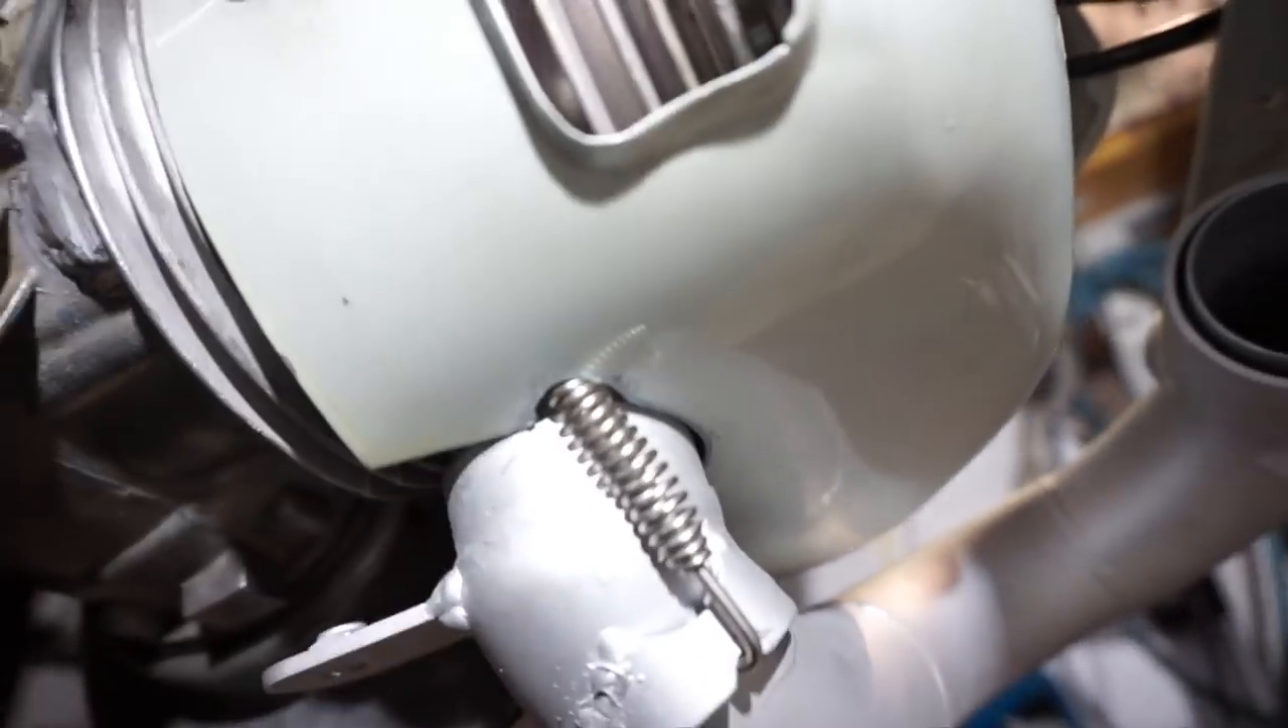Now you can see how our cowling is, and how the spring fits neatly and nicely. That's our modification, so it's not coming from back here anymore. It's actually tight in on the exhaust, and we don't have to cut all our cowling away.